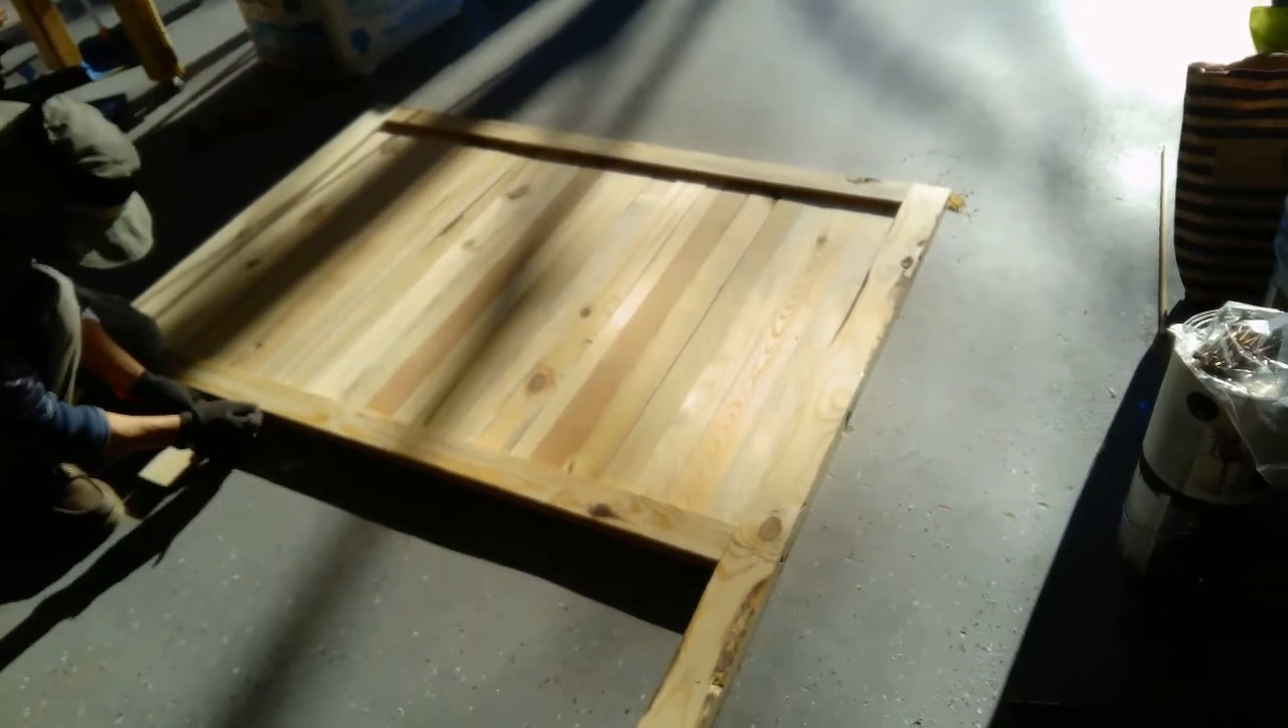Ya tenemos la mitad de la puerta ya están las tablas colocadas sobre los listones.